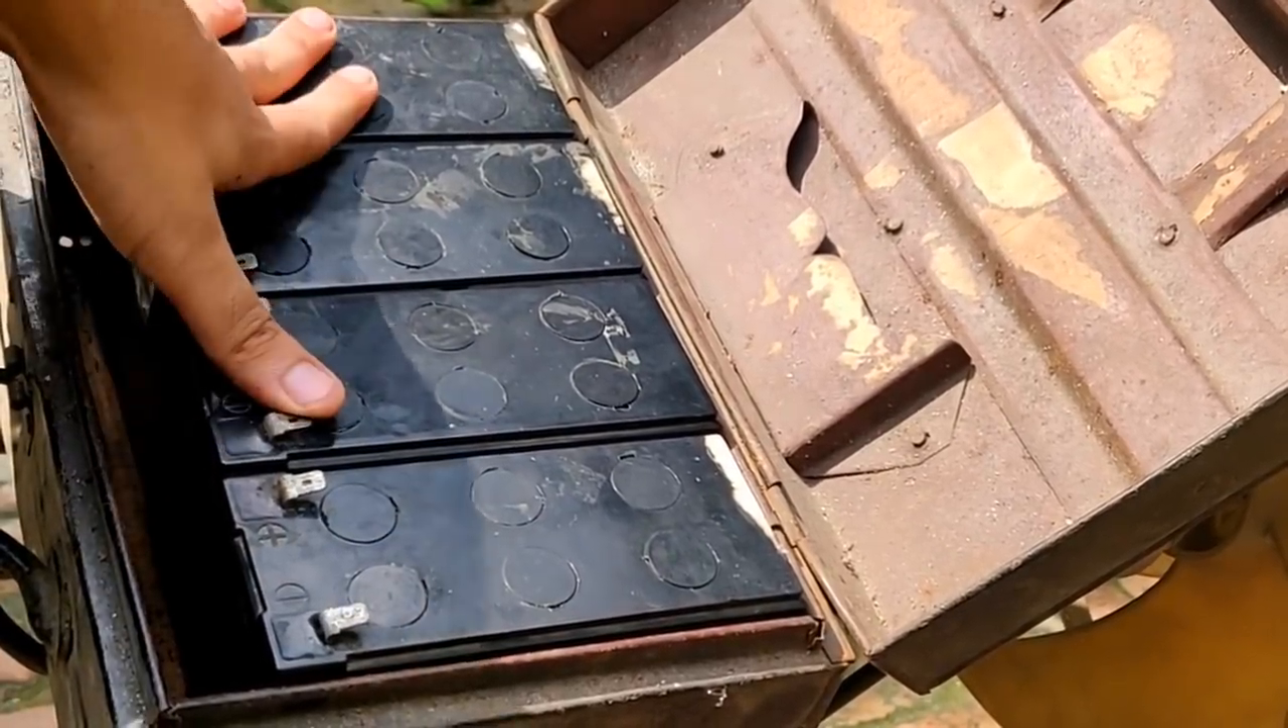As you can see that the batteries have been installed now.